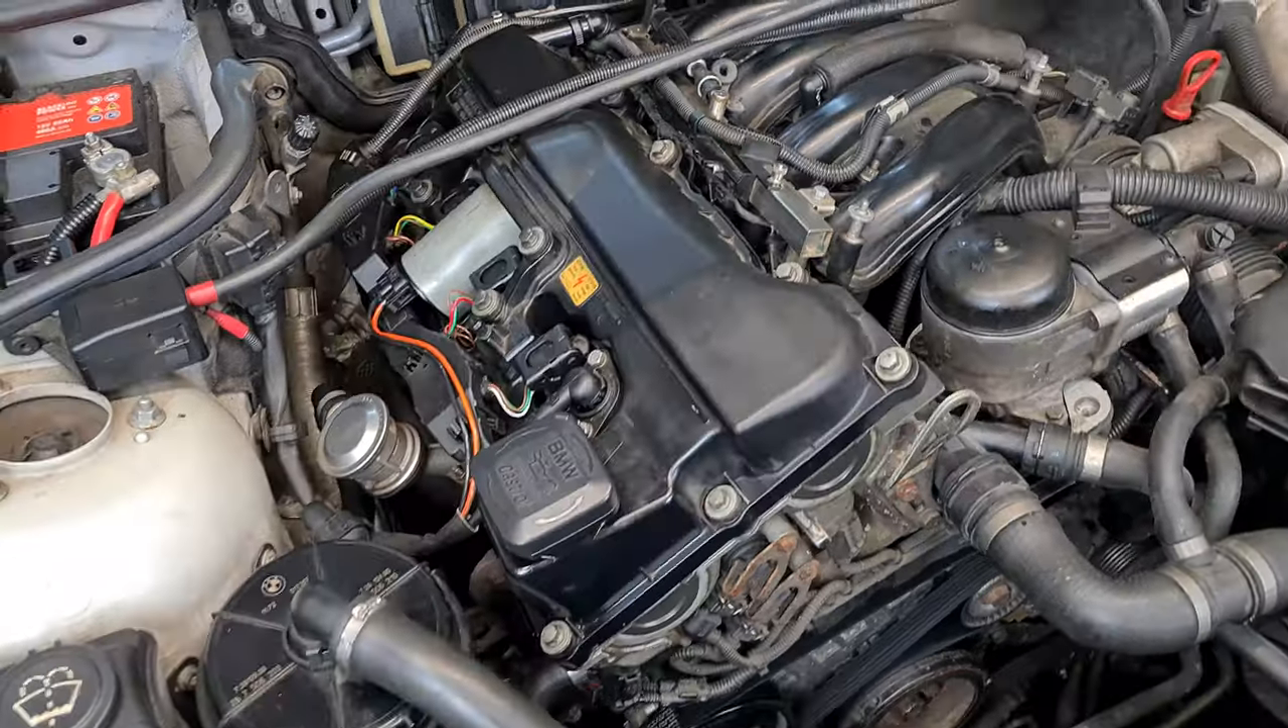The valve cover is back on.